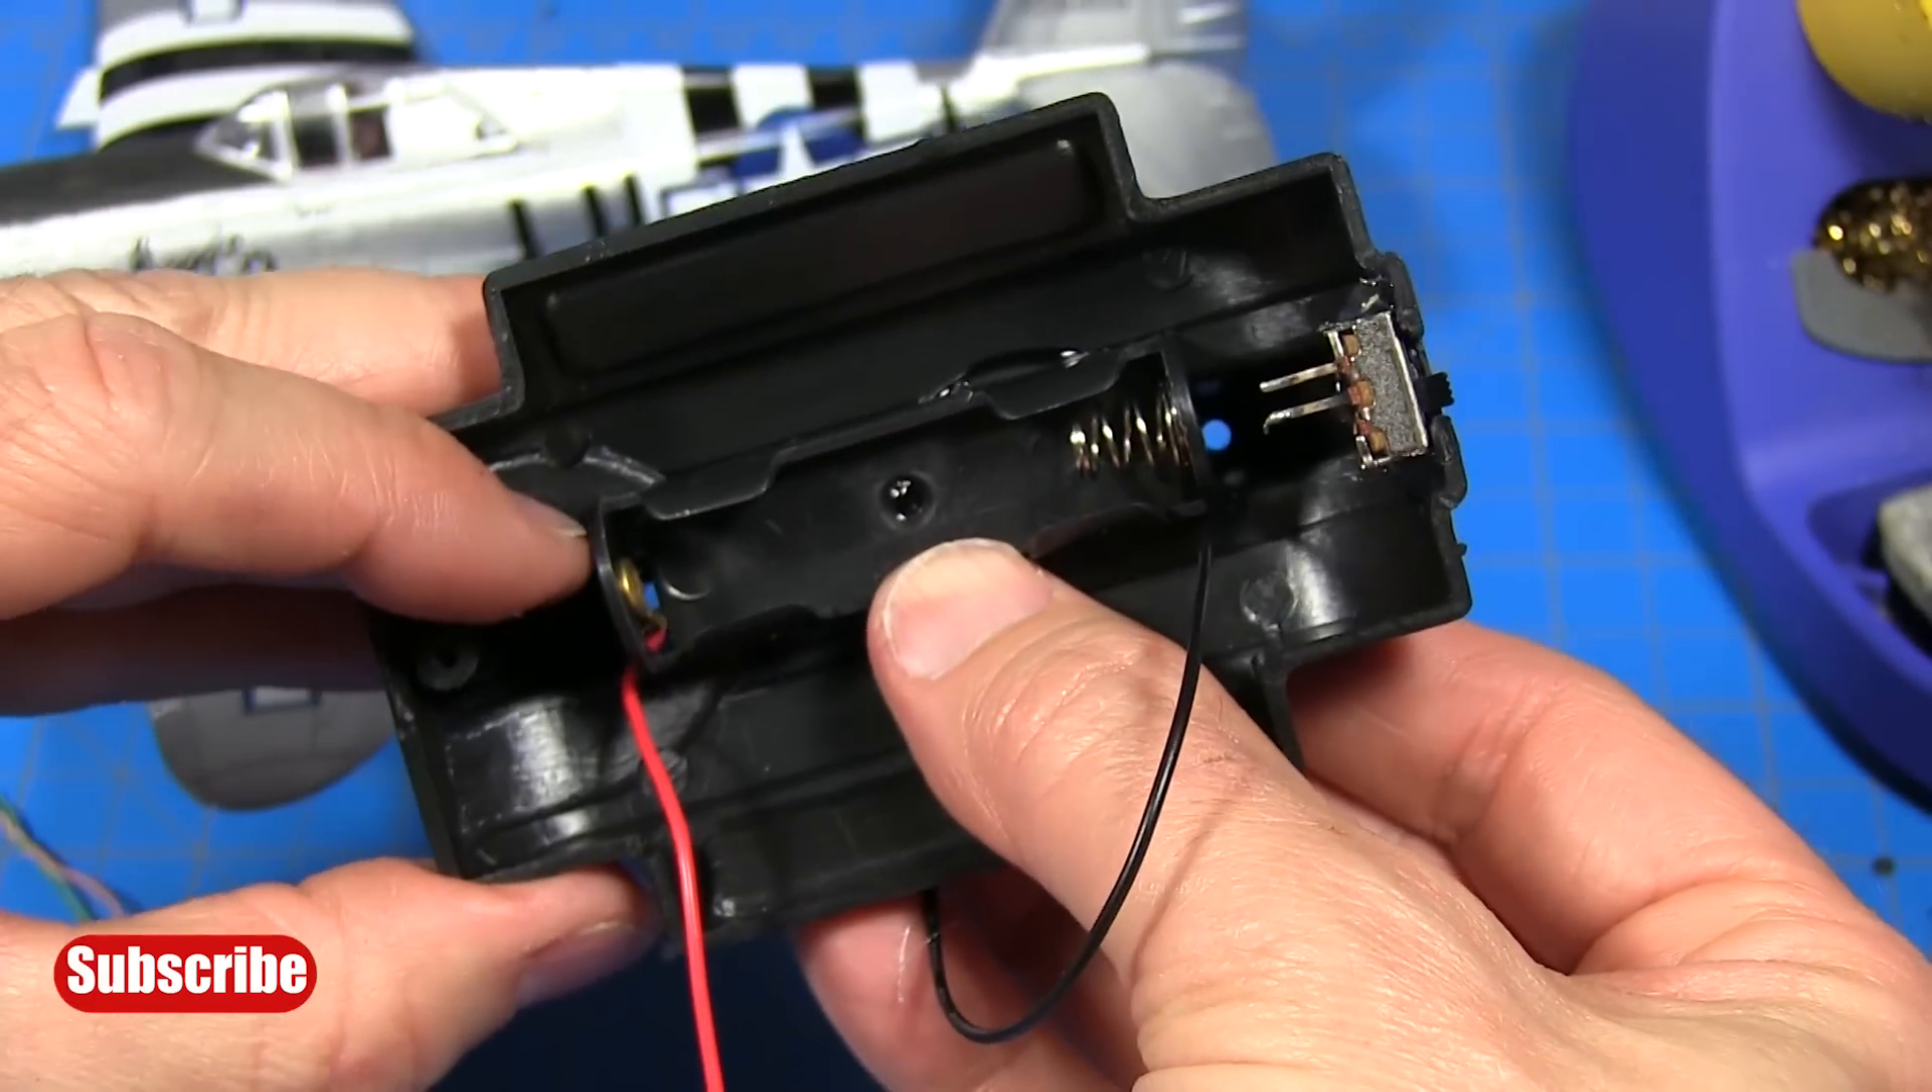I found a little electric switch in an old toy and mounted that in the base and then mounted the battery clip.